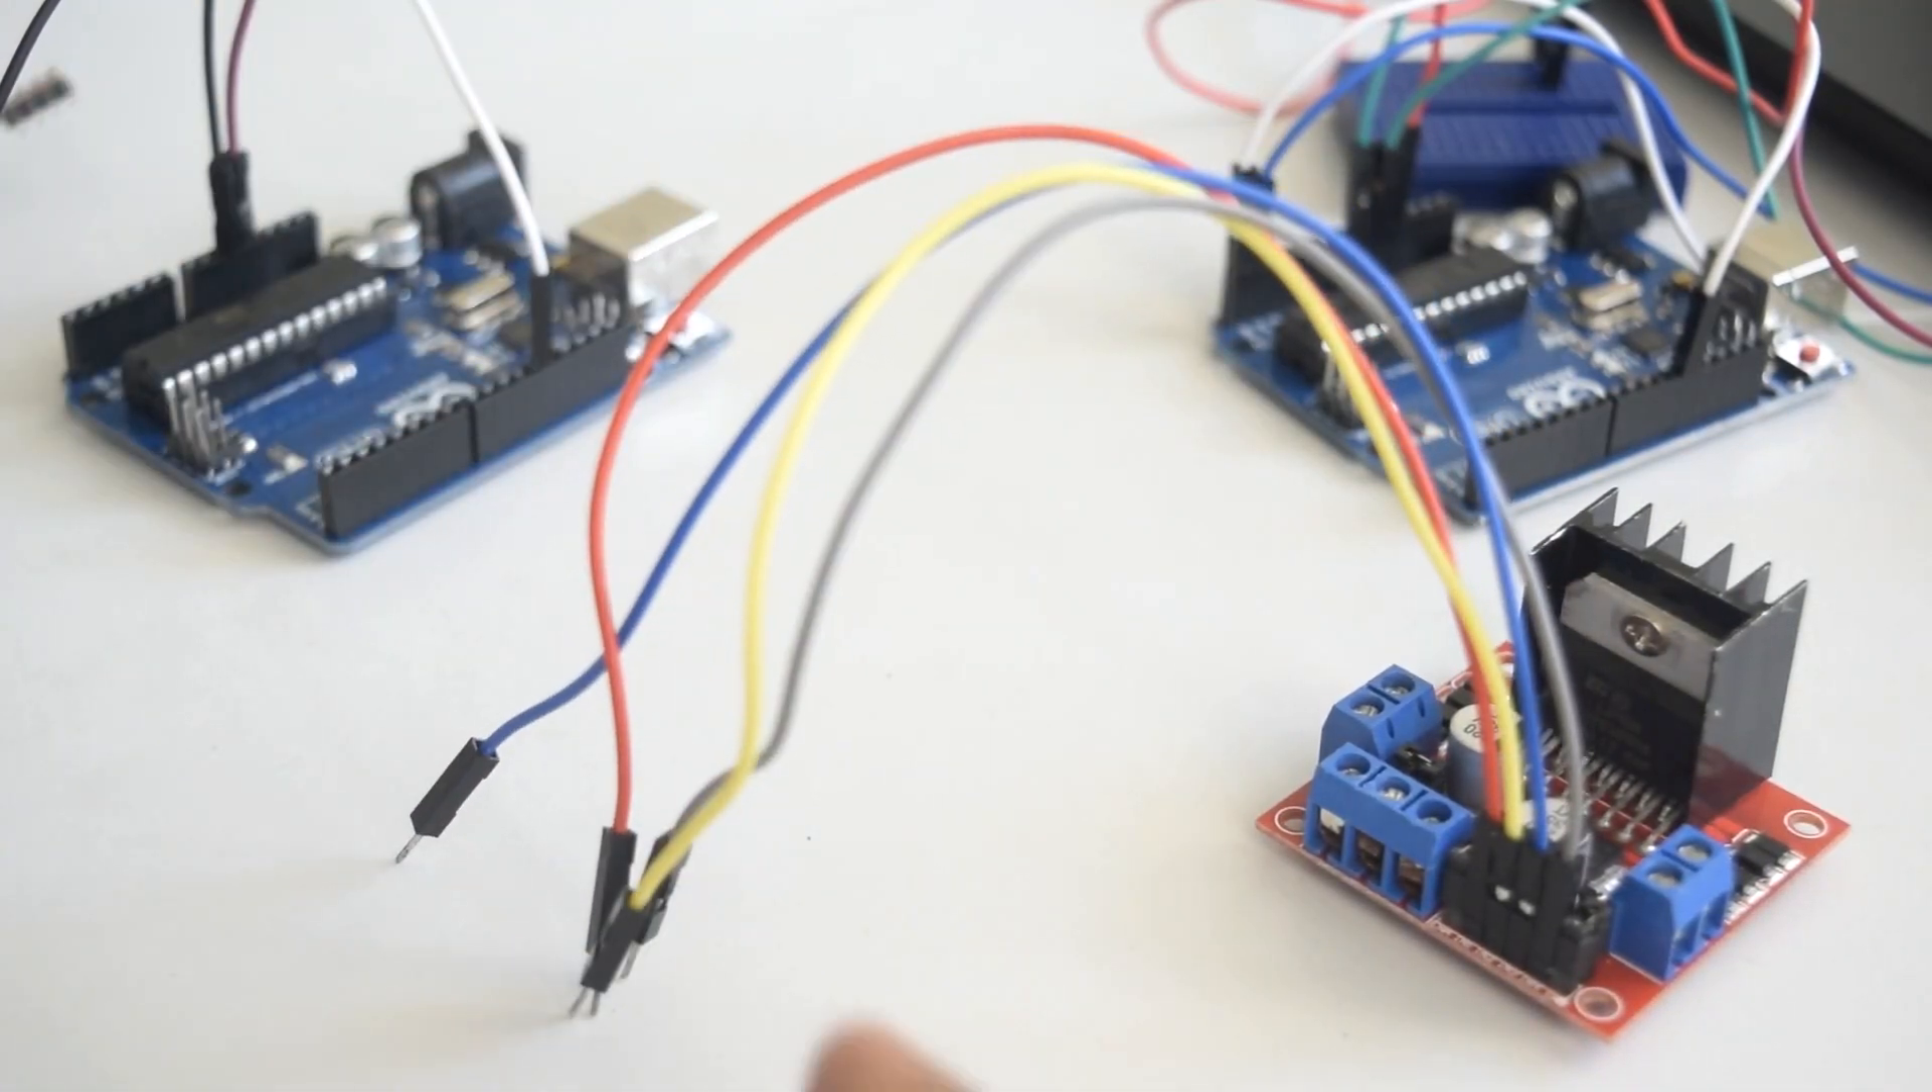I have connected four male female jumper wires.